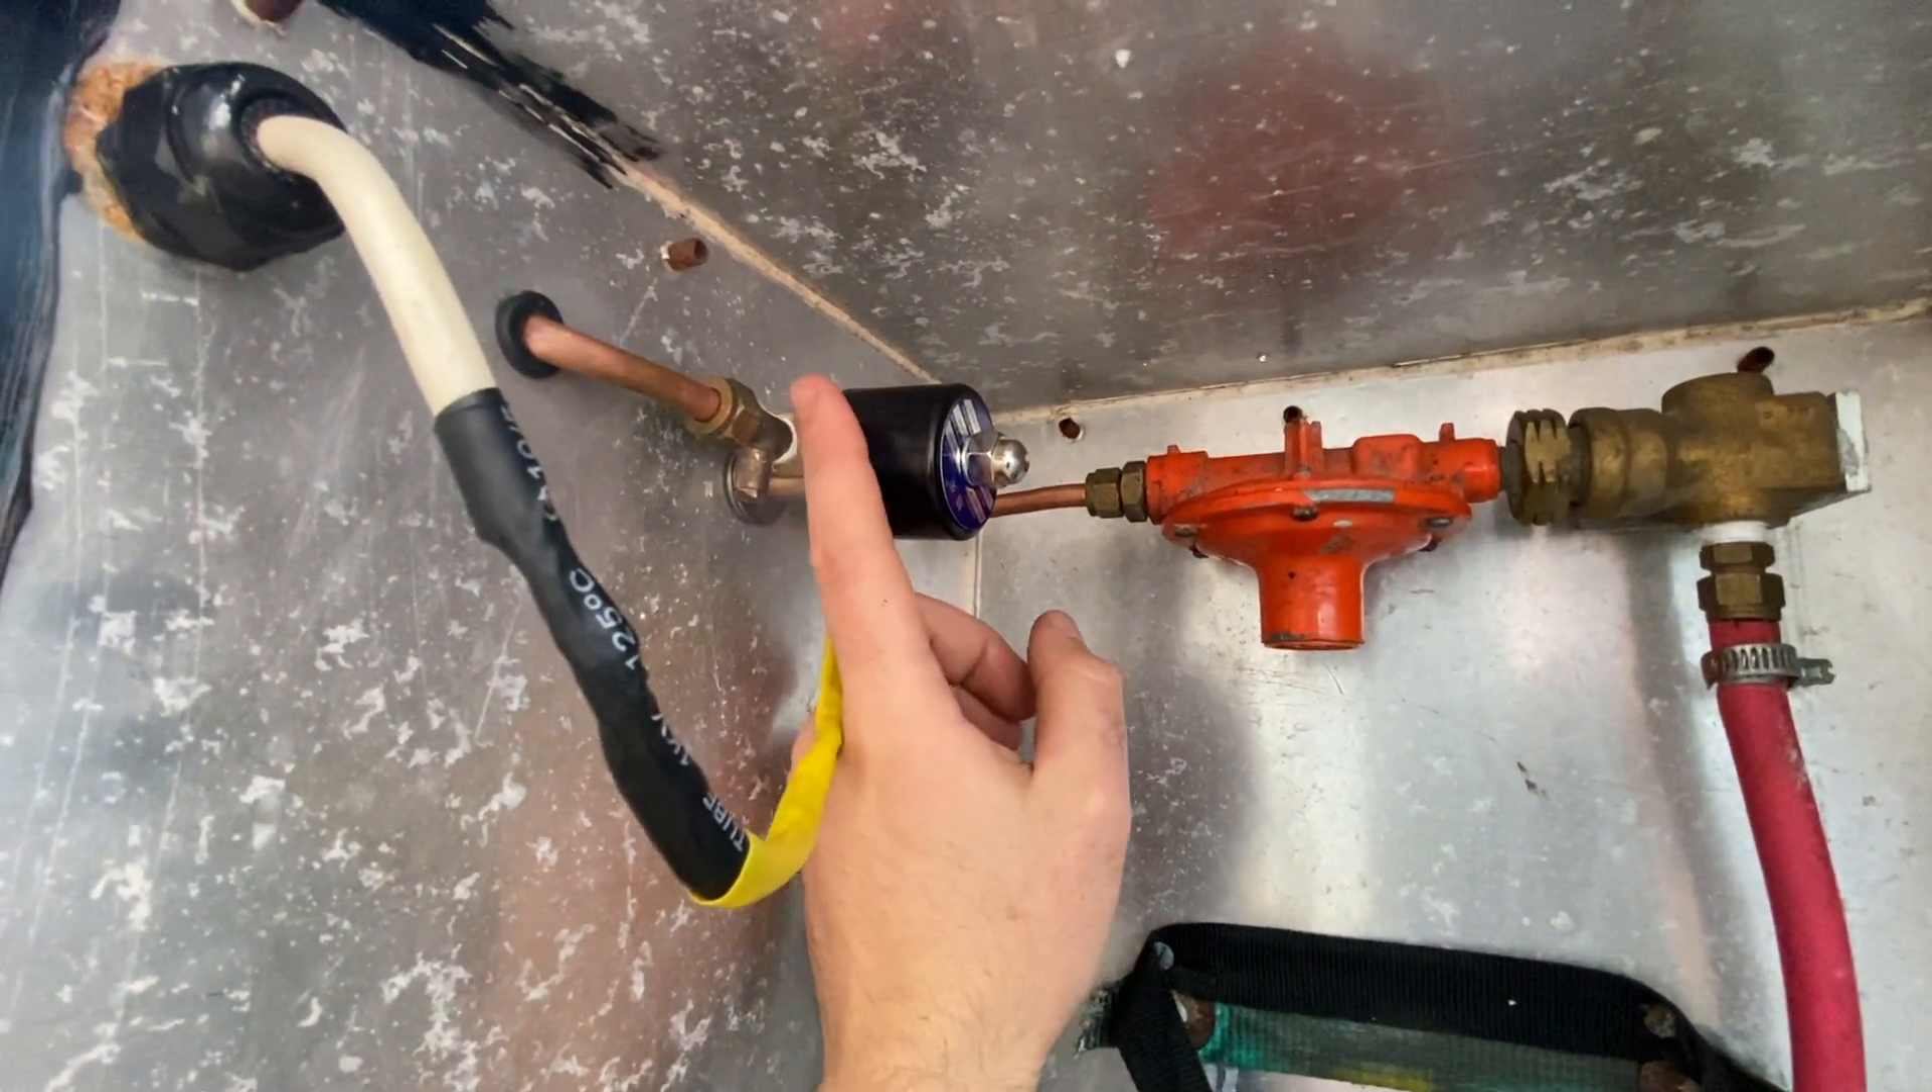After the regulator i've installed this safety shut off valve which is an electronically controlled solenoid valve so we can turn the gas on and off from inside the van.